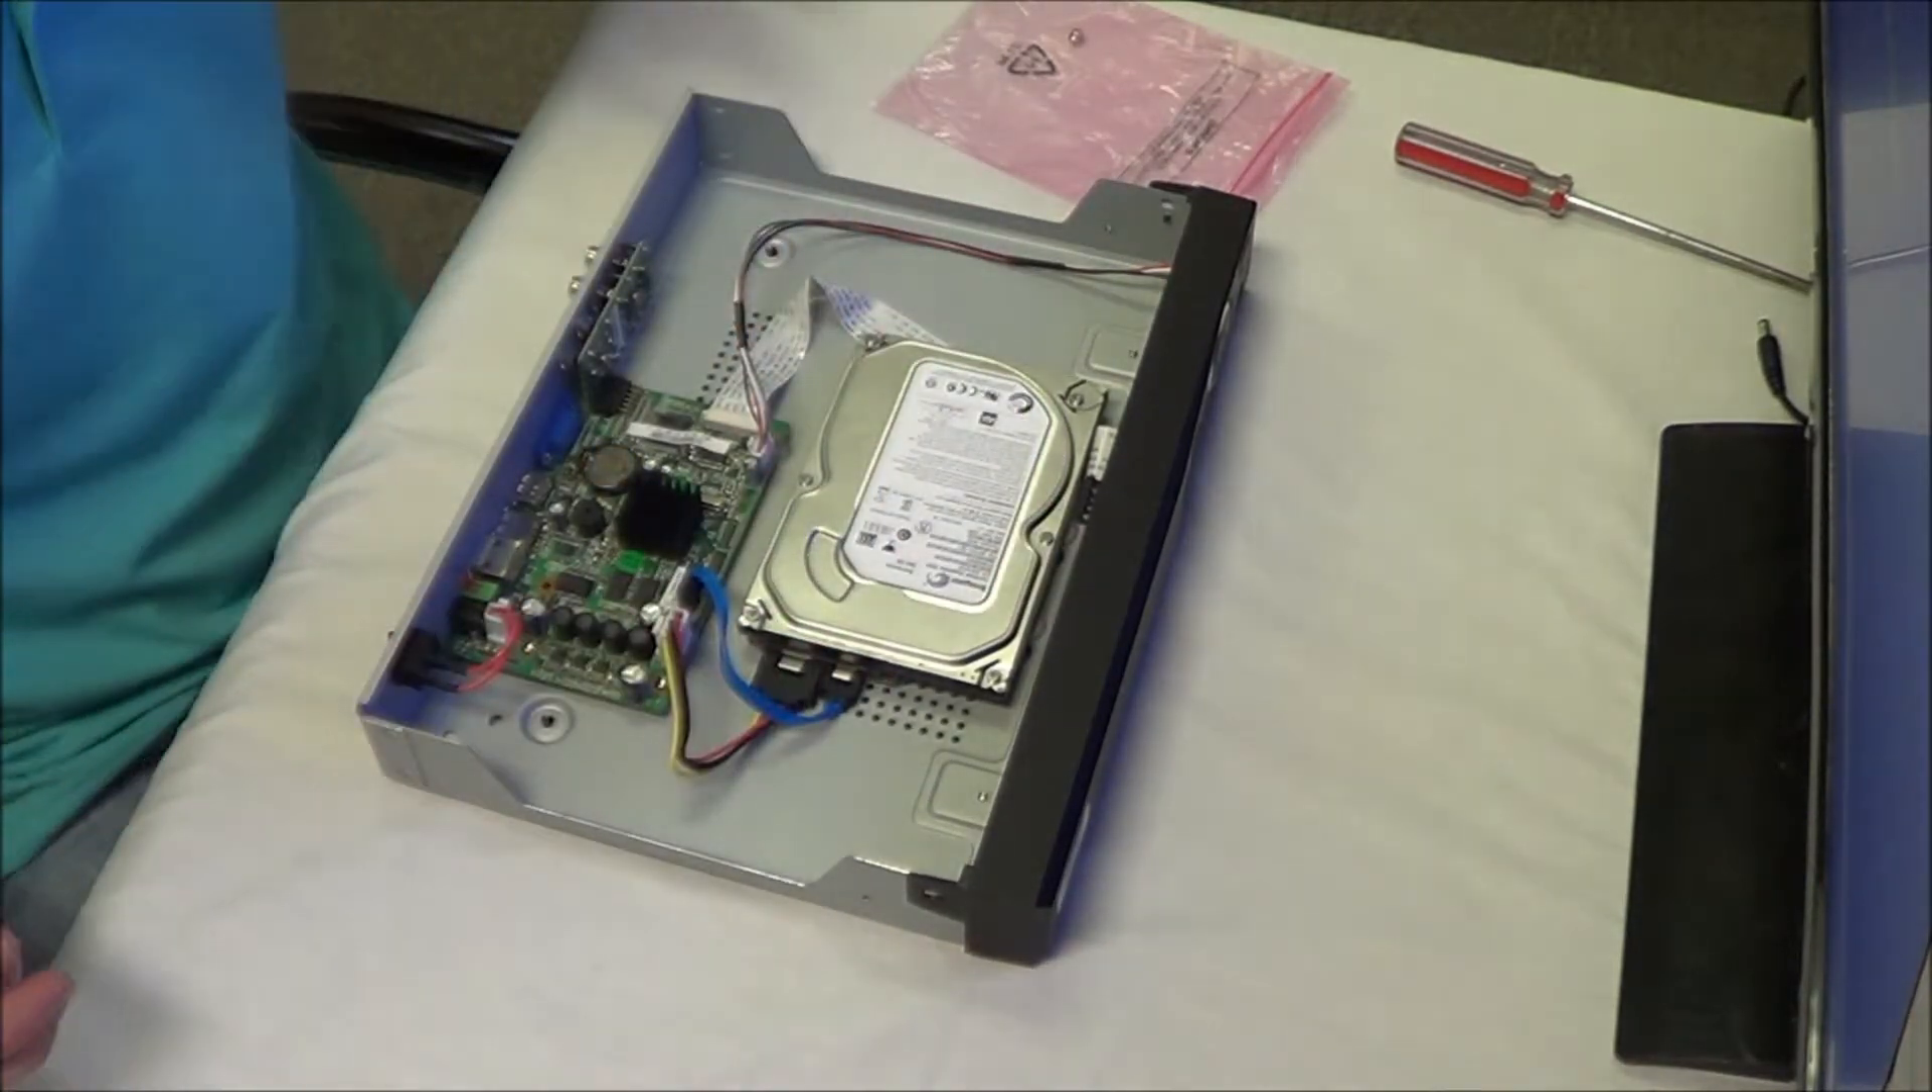Now we have the hard drive installed.